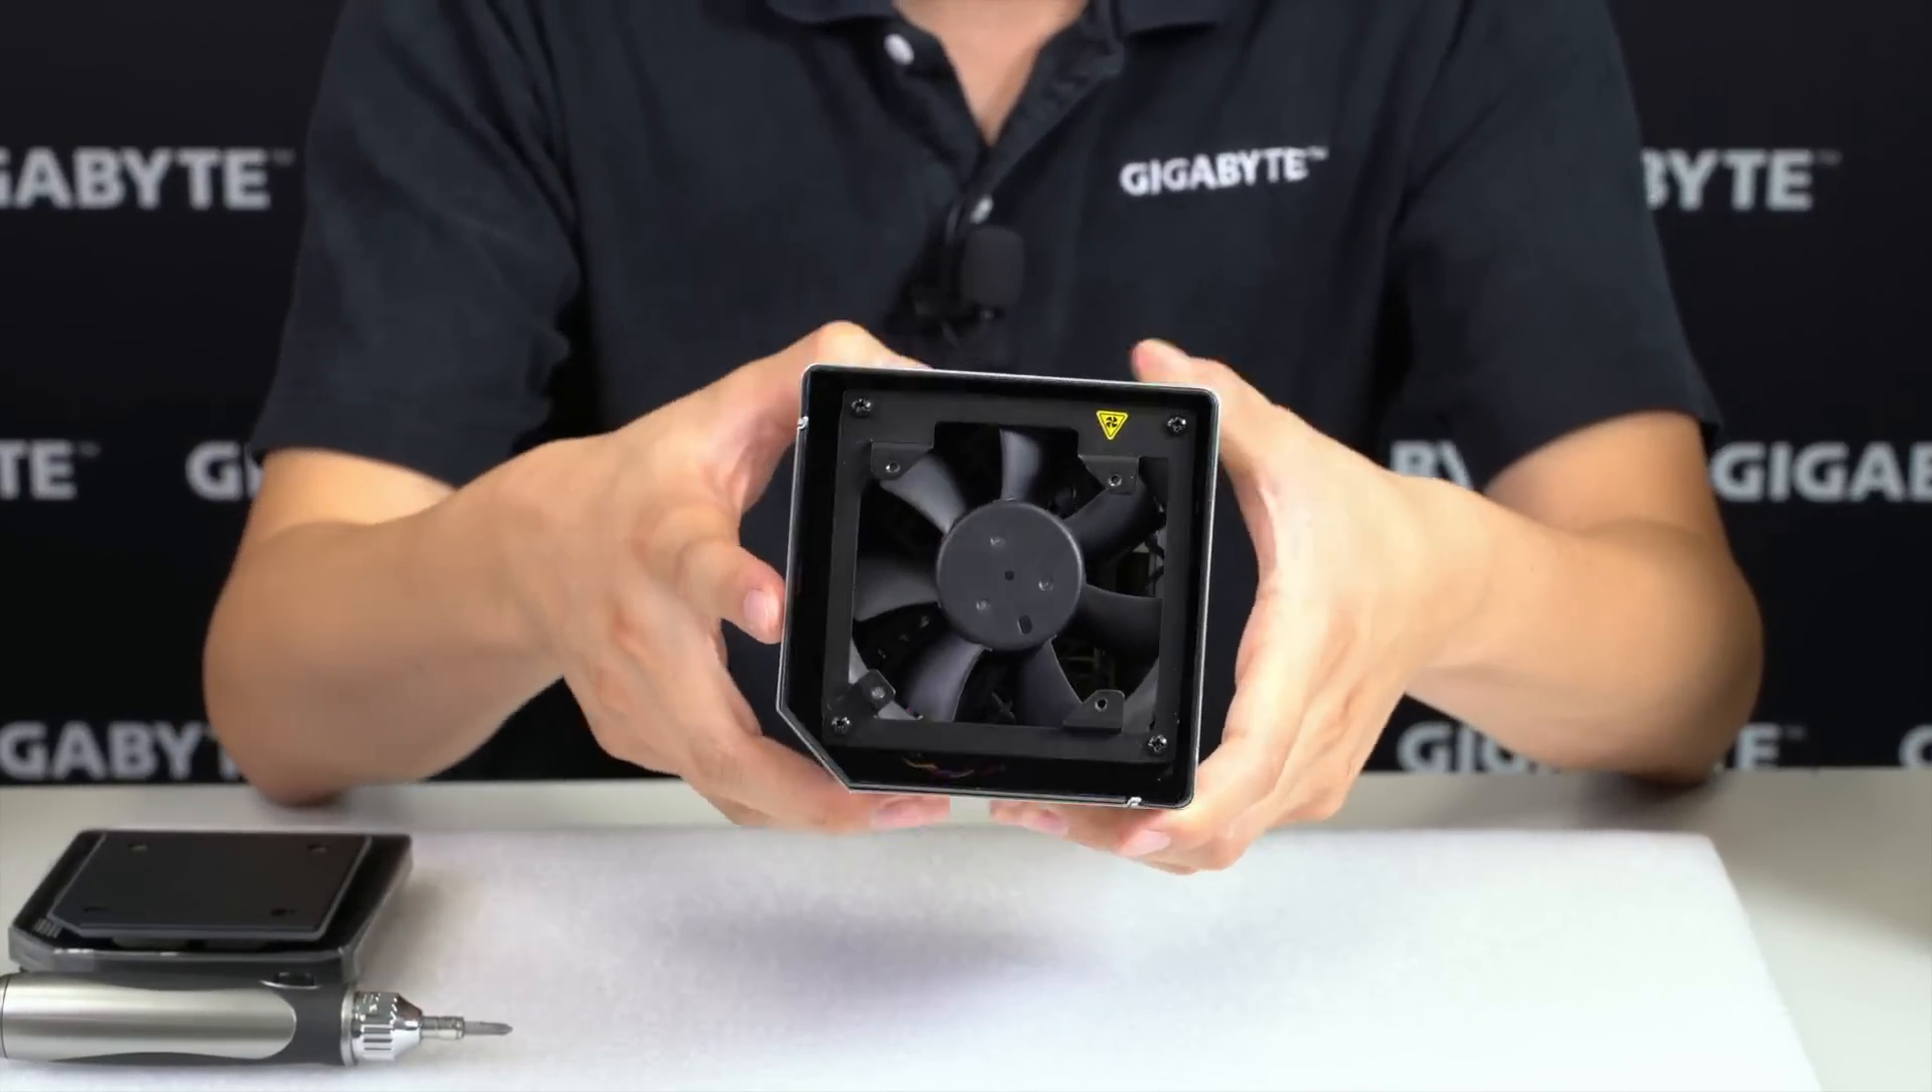Now once we have that backing removed you can actually see the fan underneath.